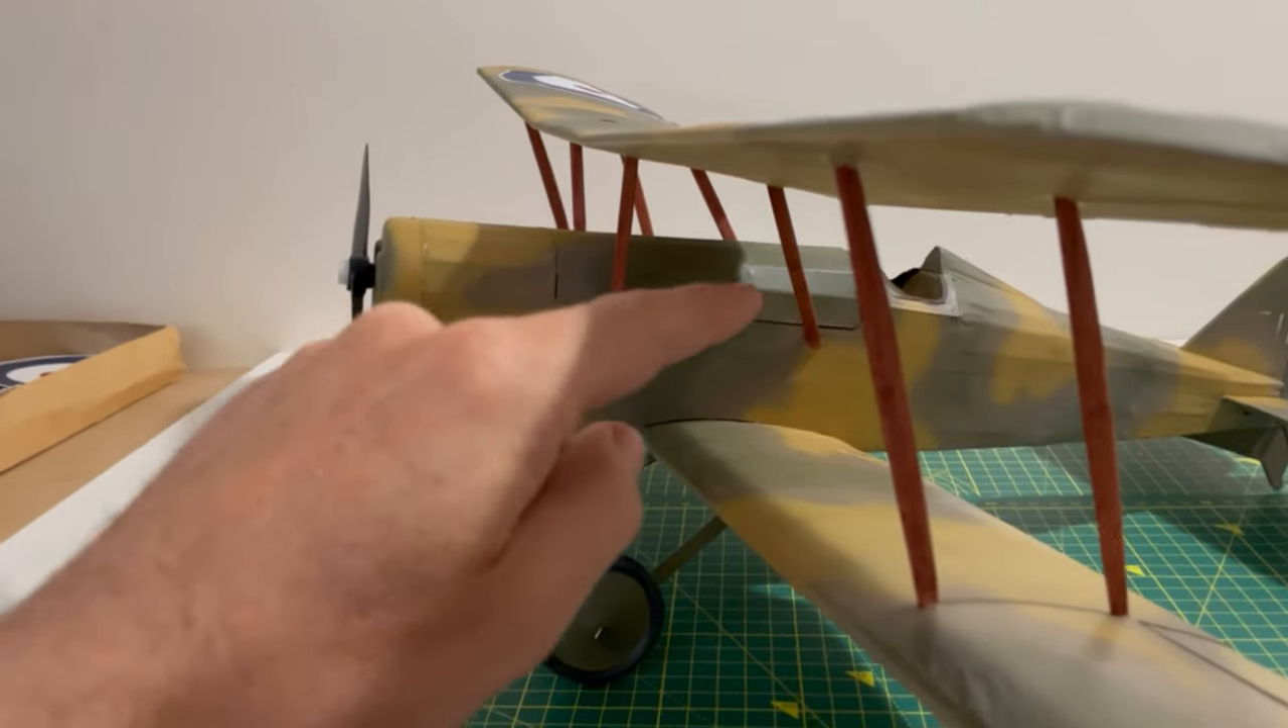The main build is now complete, struts are in, everything is holding up nicely, I'm quite pleased with how it looks.